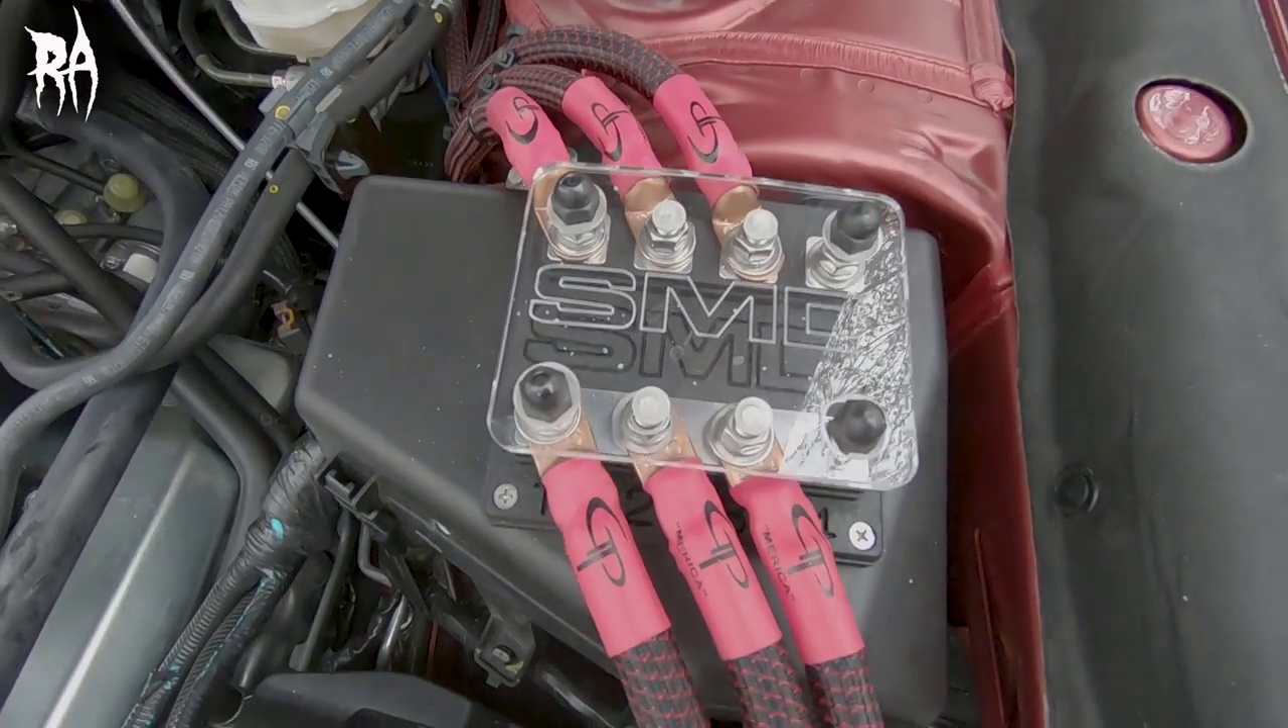And I've got the SMD fuse block there. There's no fuses in it right now because I don't have the rest of the system built out.